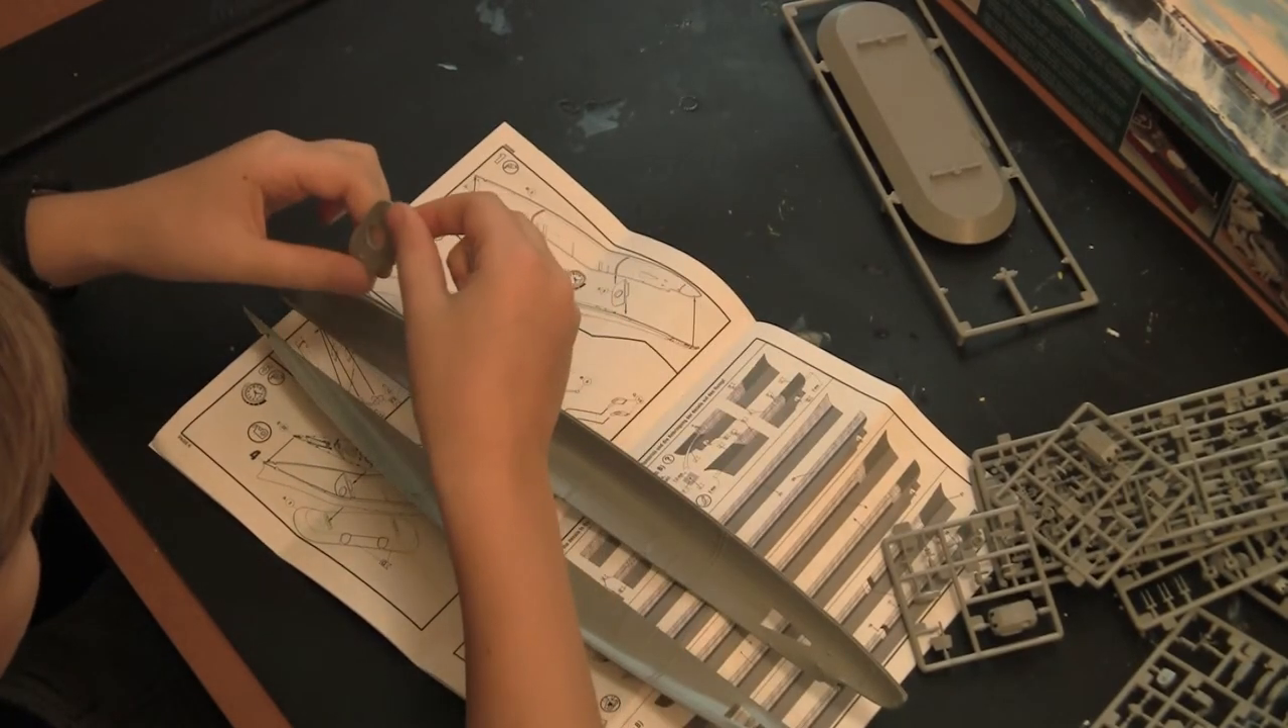Das ist hier der Ständer. Den werden wir auch noch anbauen. Ja, aber jetzt noch nicht sofort.